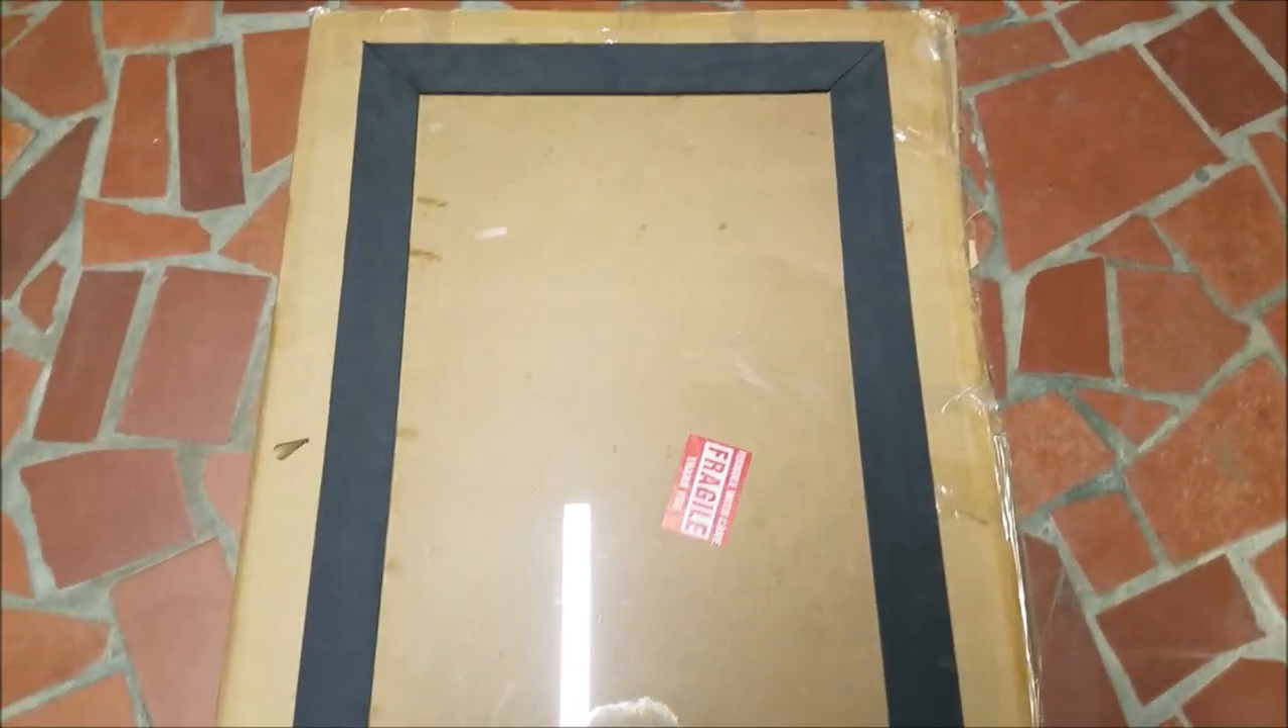That is how your window should look after putting the rubber gasket thing on it.